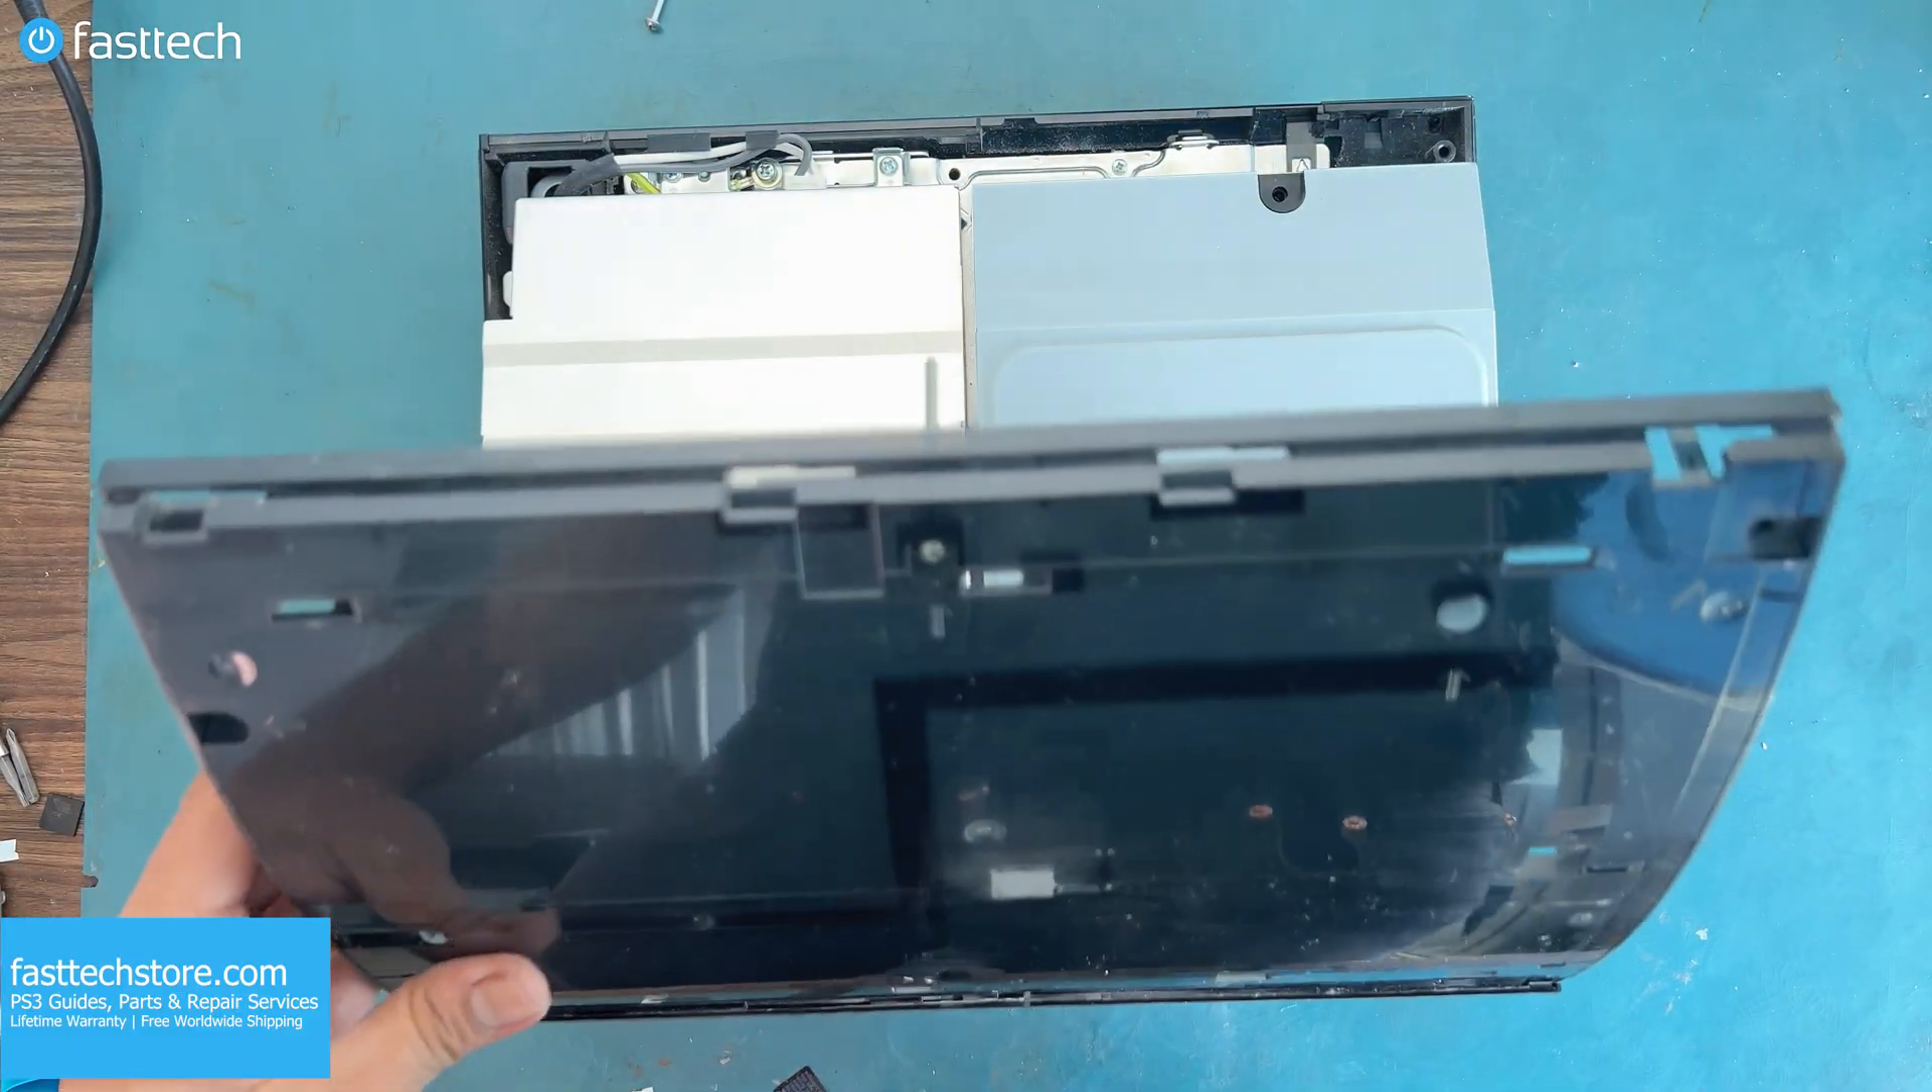With those screws removed, we can lift up the cover like this.